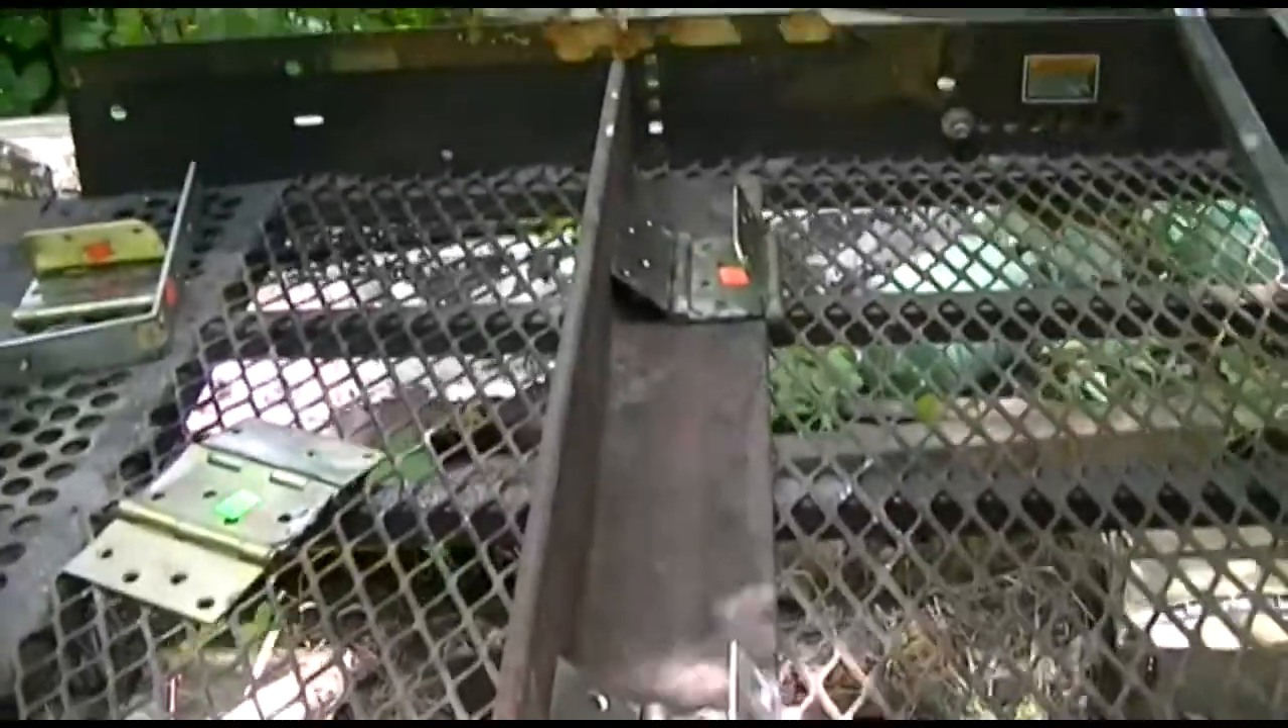I got the hinges laid out on there I'm going to weld them down.